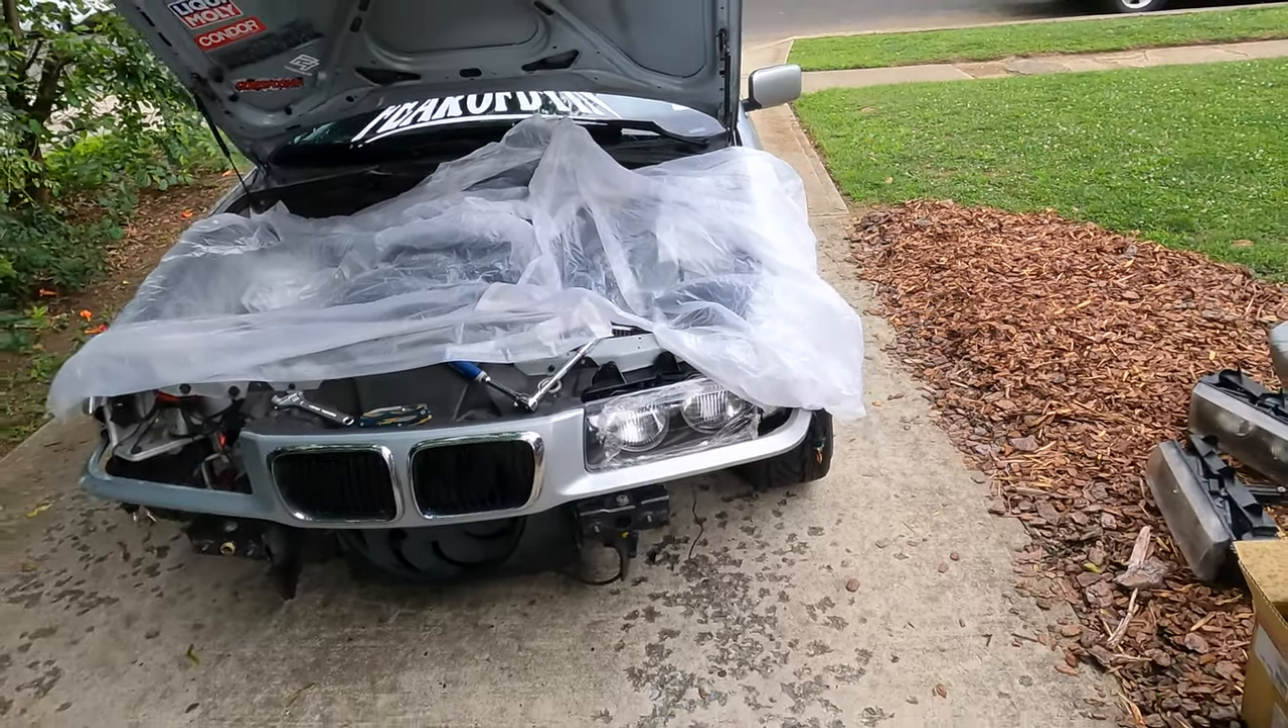Um i'm still doing my headlights i got one in so far but it started to rain a little bit so i put you know some some of my ponchos over top of it.